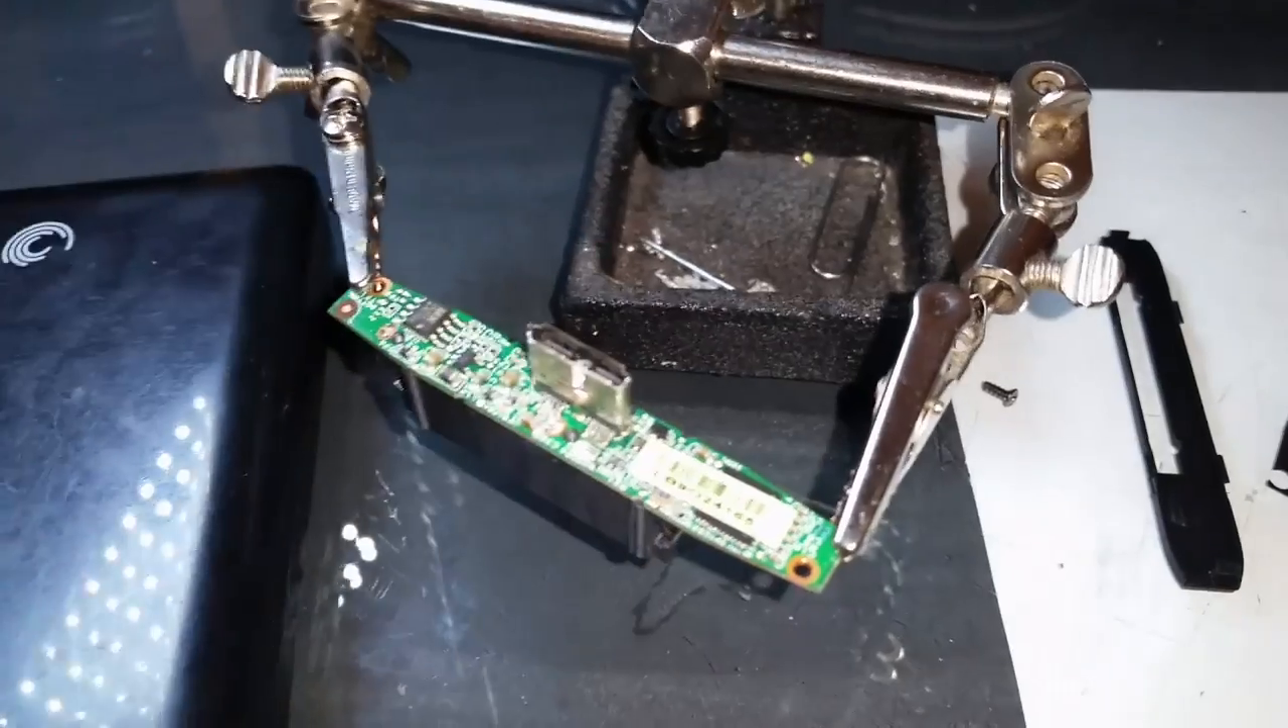Now here is the adapter removed from its housing.